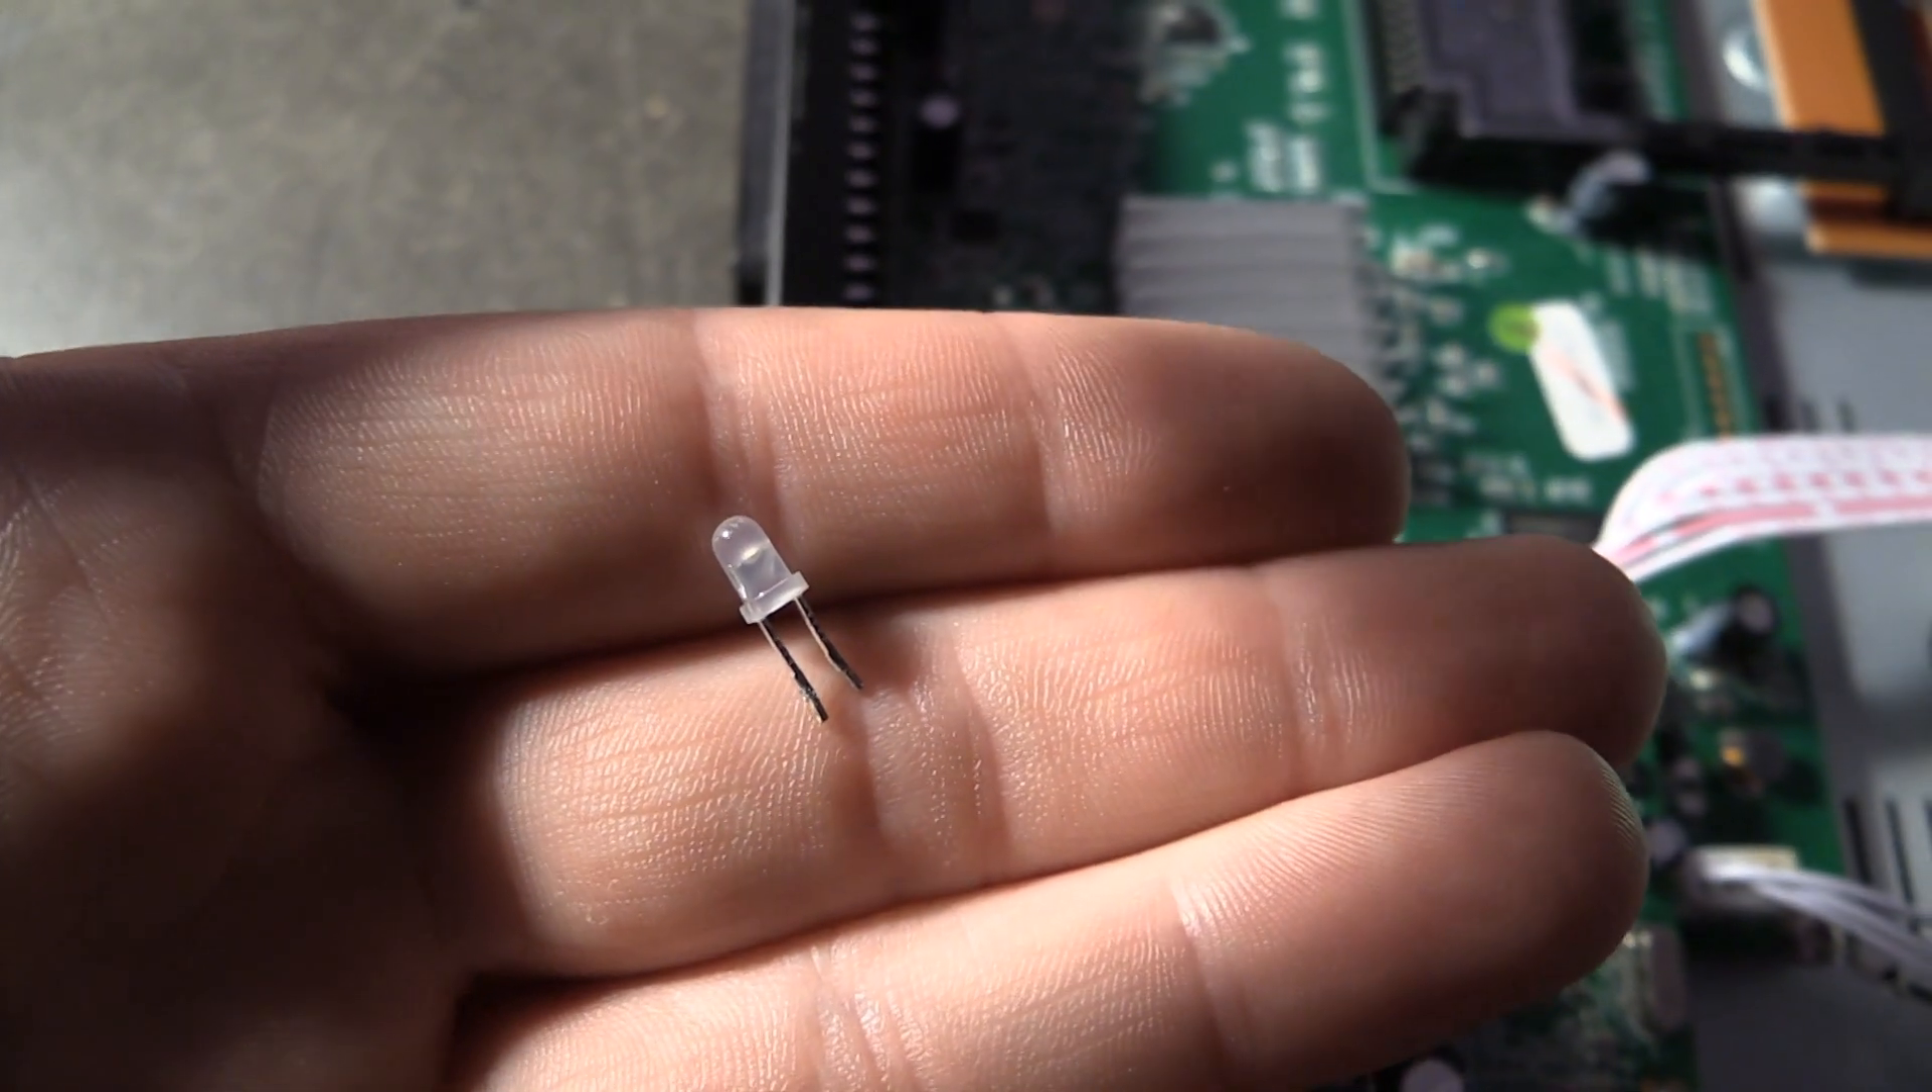First problem's been solved. The LED is out.